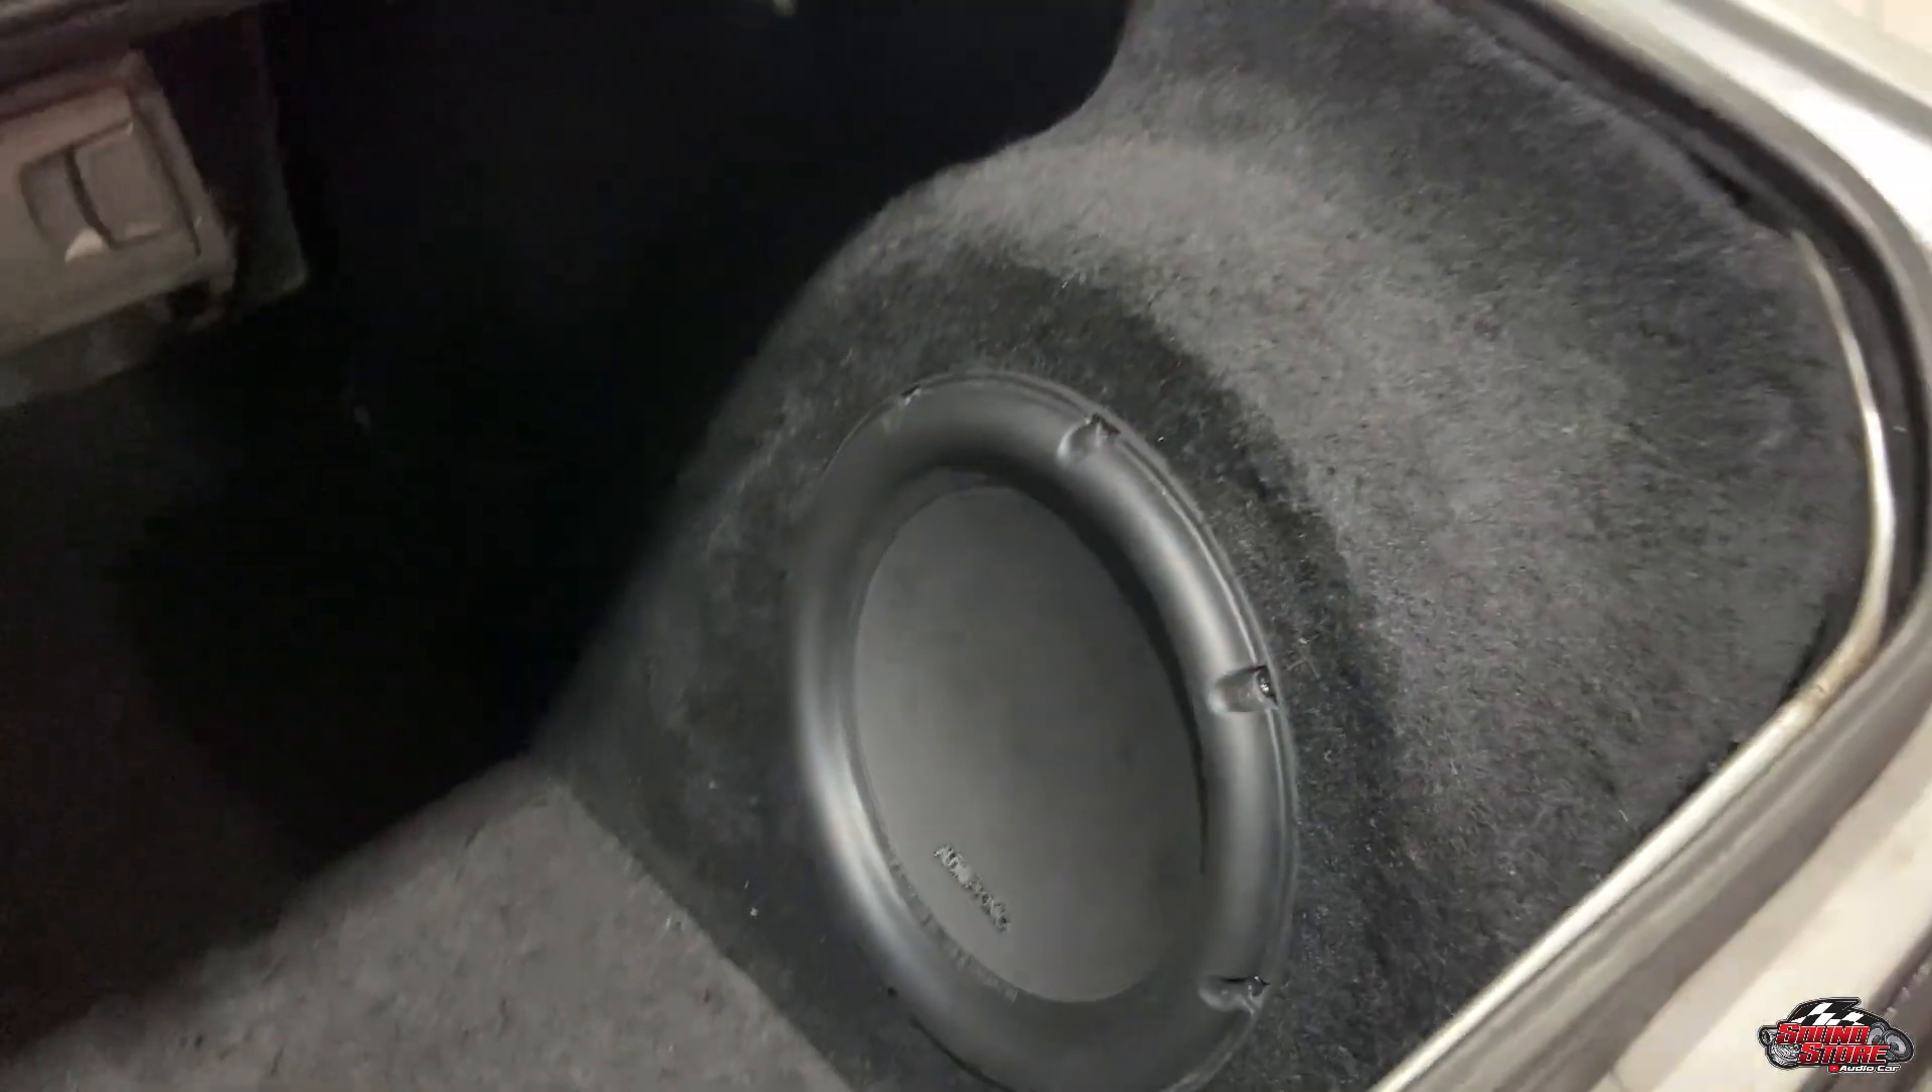O subzinho já tá no jeito aqui olha o subzinho já montado.